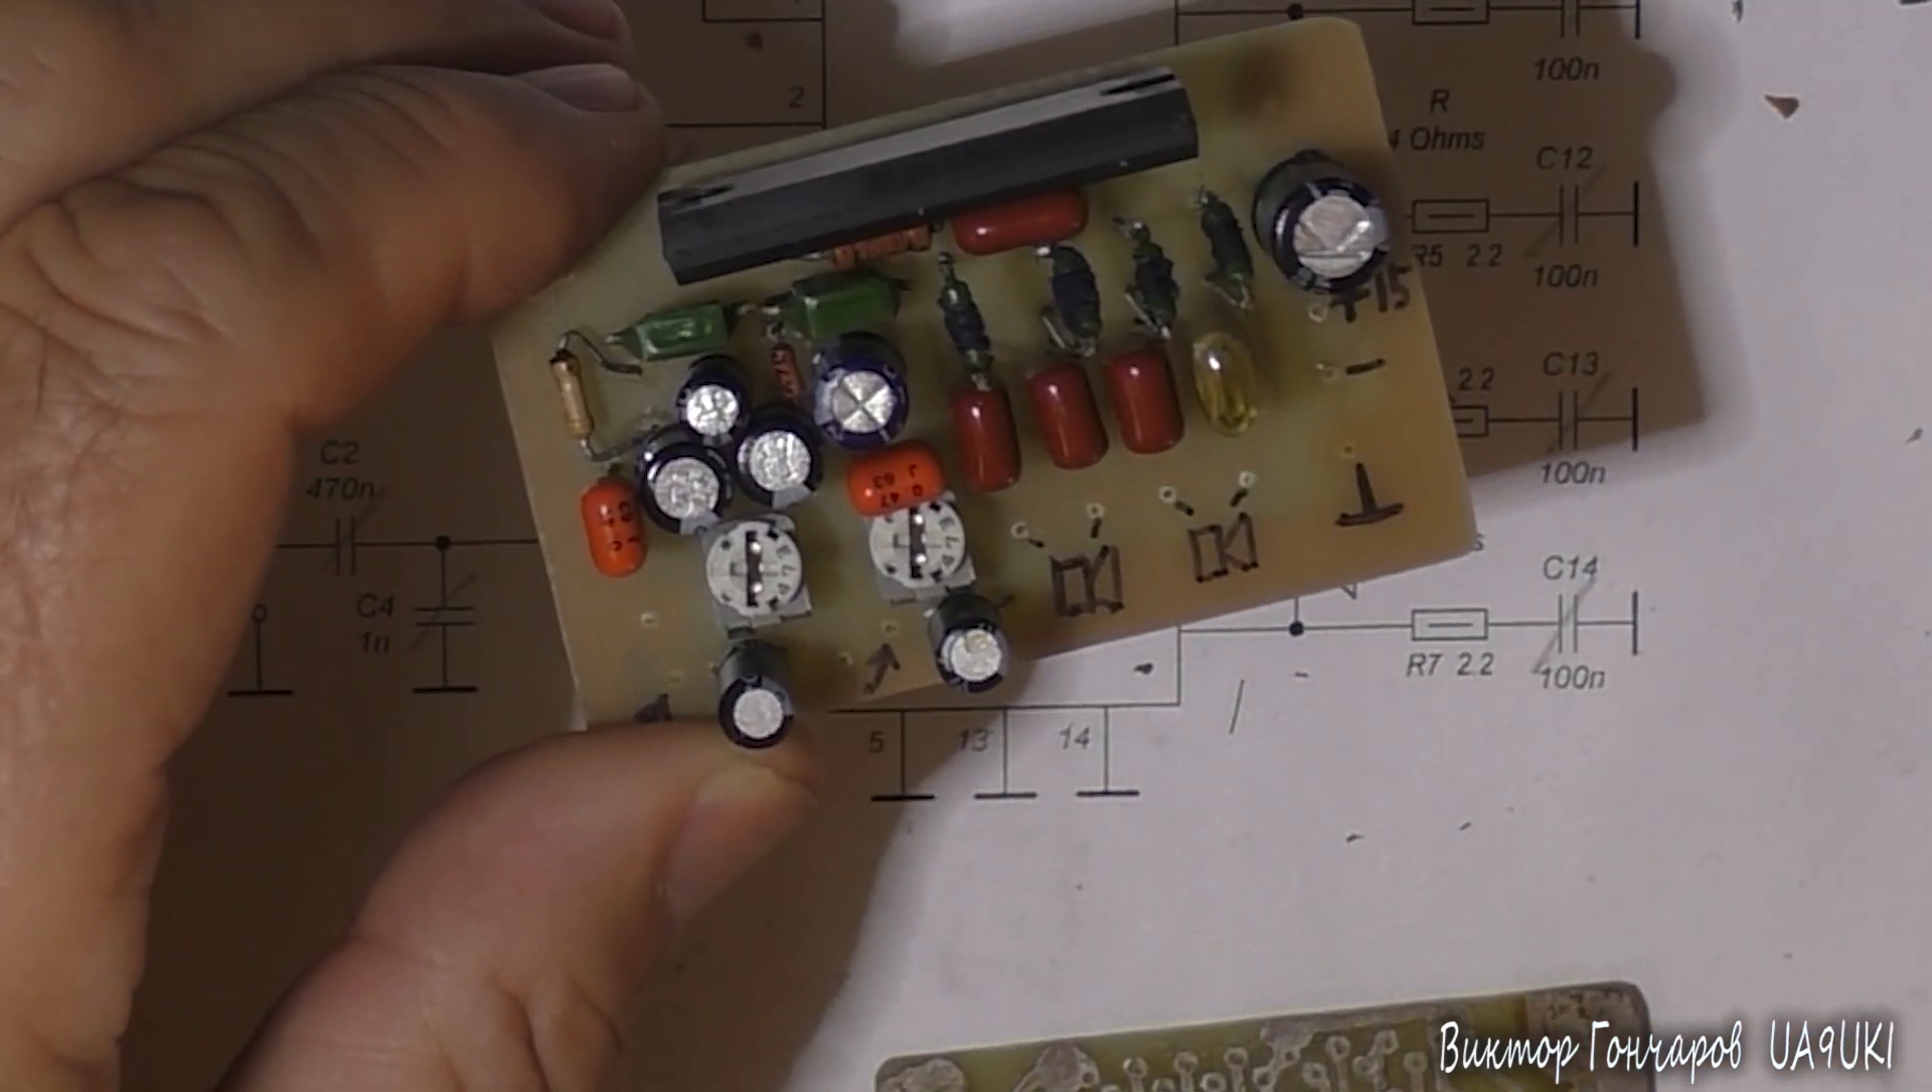Вот я запаял все сопротивления, конденсаторы, полностью все. Все здесь собрано.